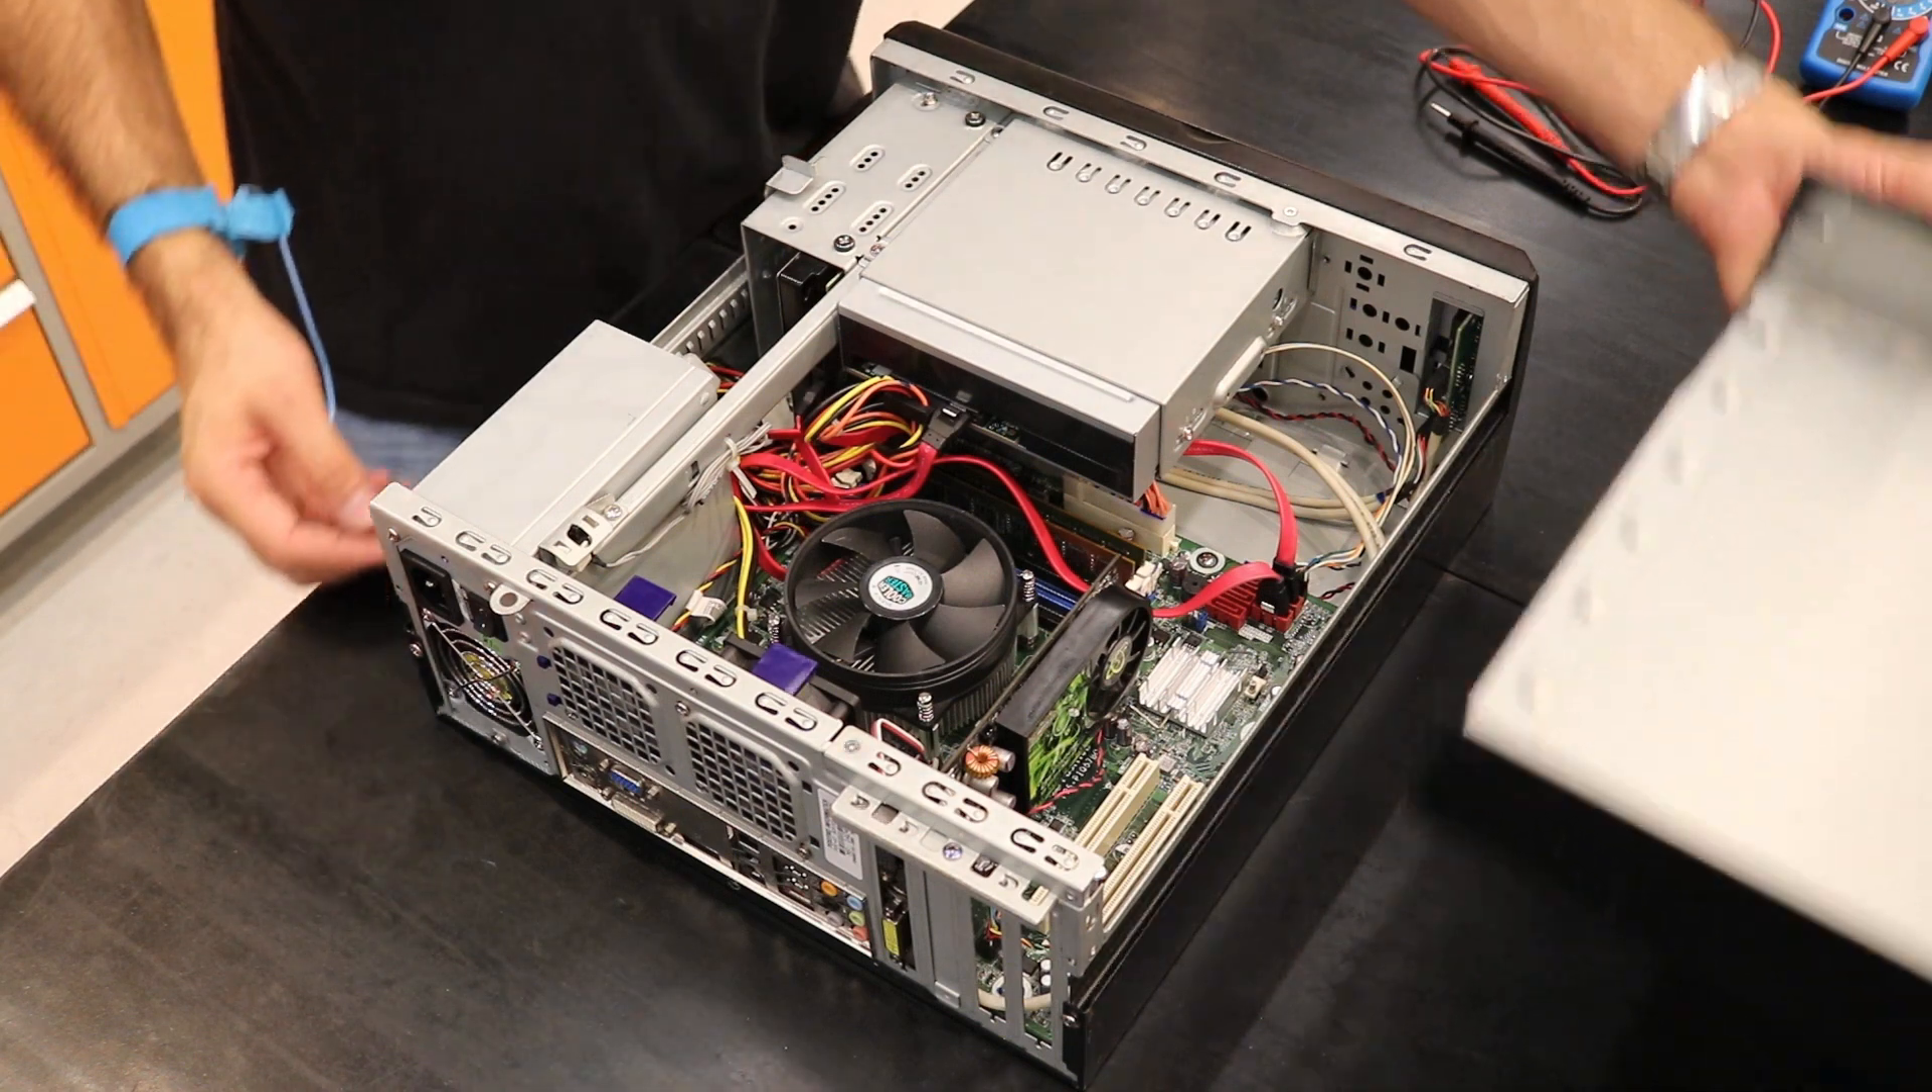Máquina montada. Basta agora colocarmos a tampa do gabinete e finalizar aí a nossa montagem.